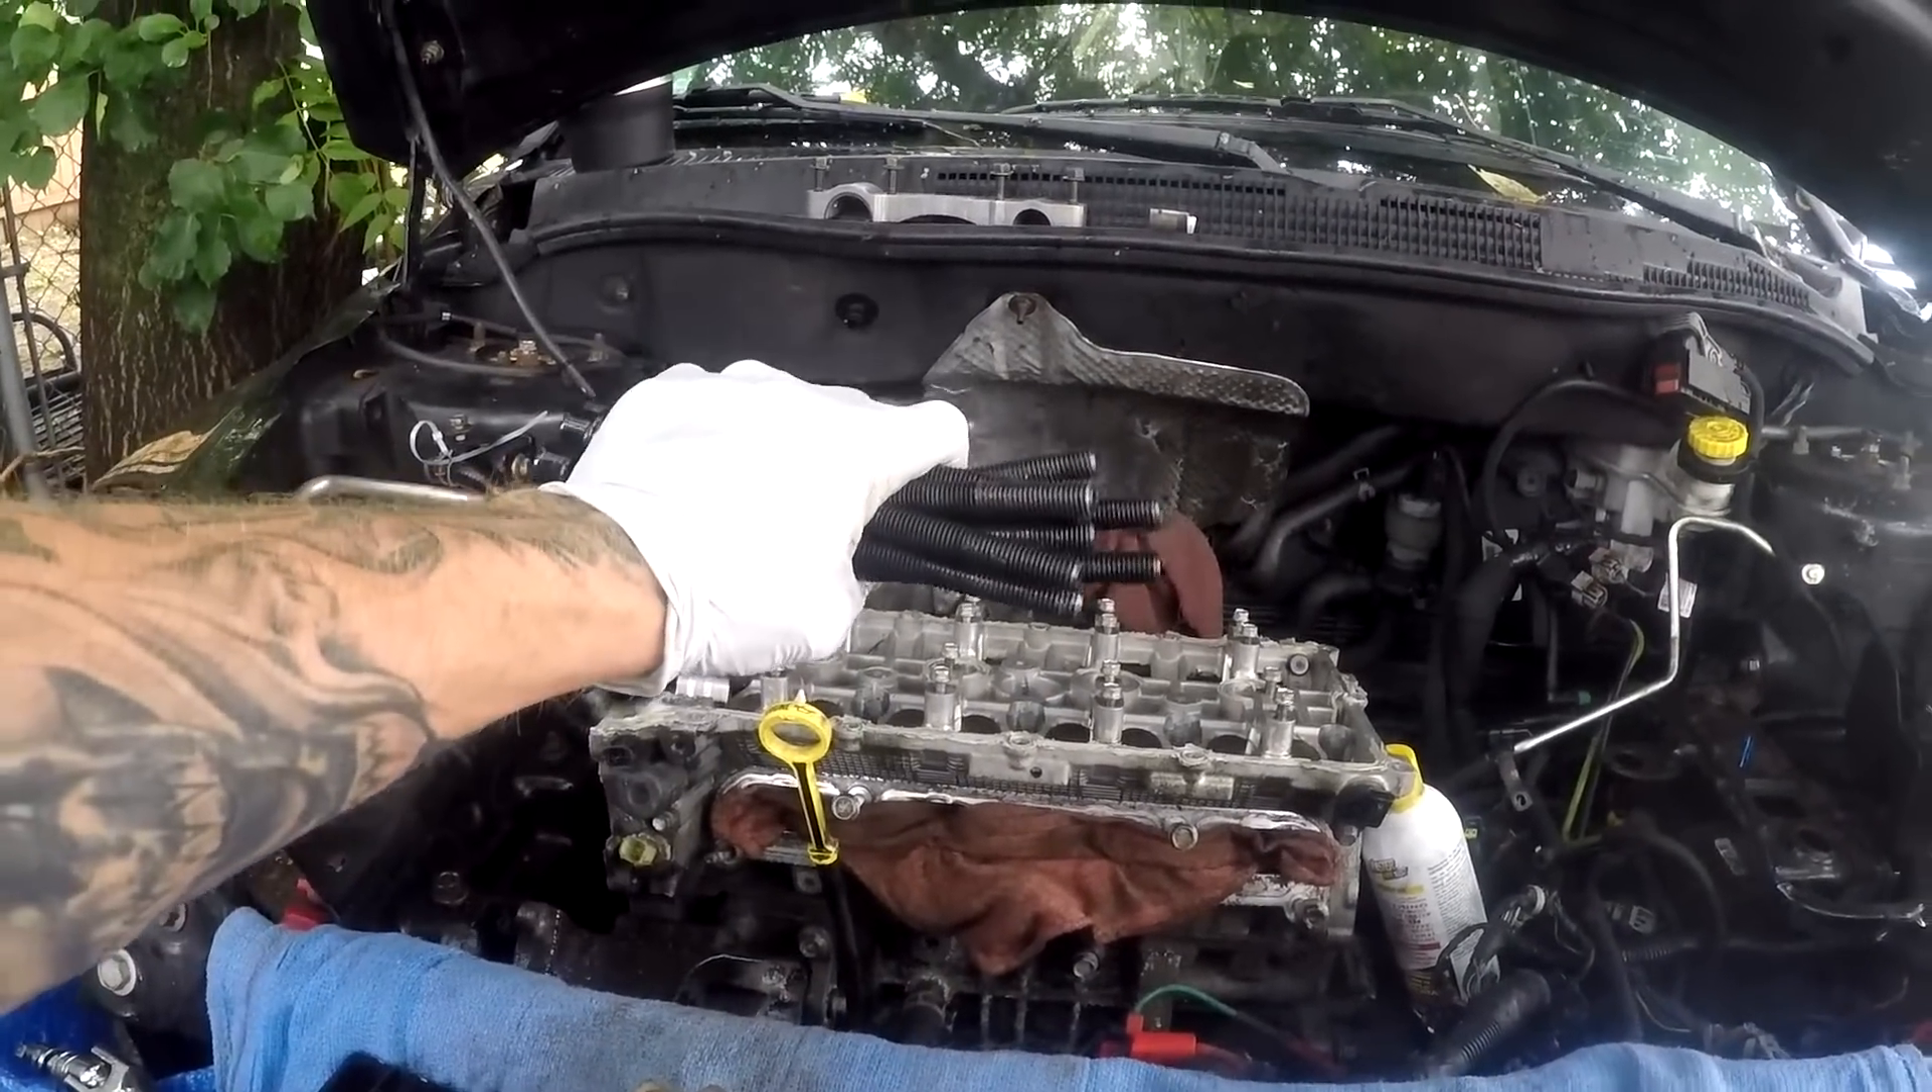Yeah we got them all out guys so that is one two three four five six seven eight nine ten oem head bolts.